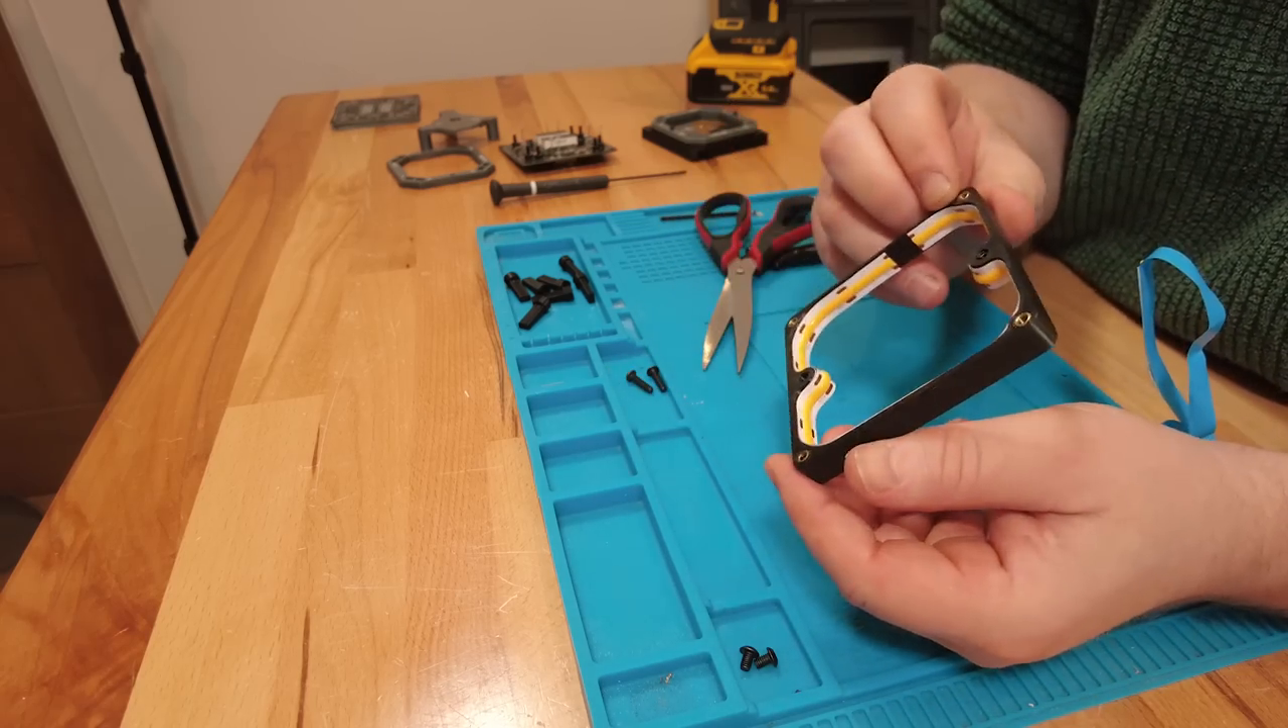Now we've got our led strip placed all around the edges.